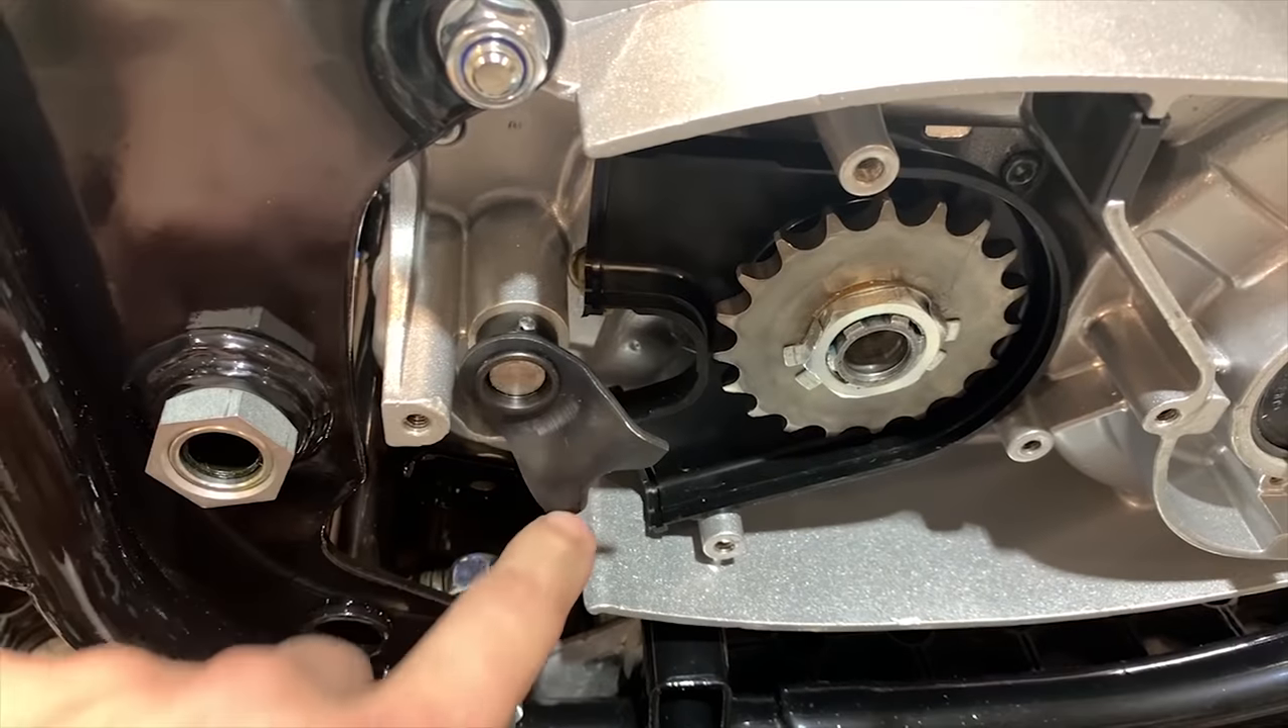Здесь уже установили вот этот поводок на автомат переключения он тоже абсолютно новый.